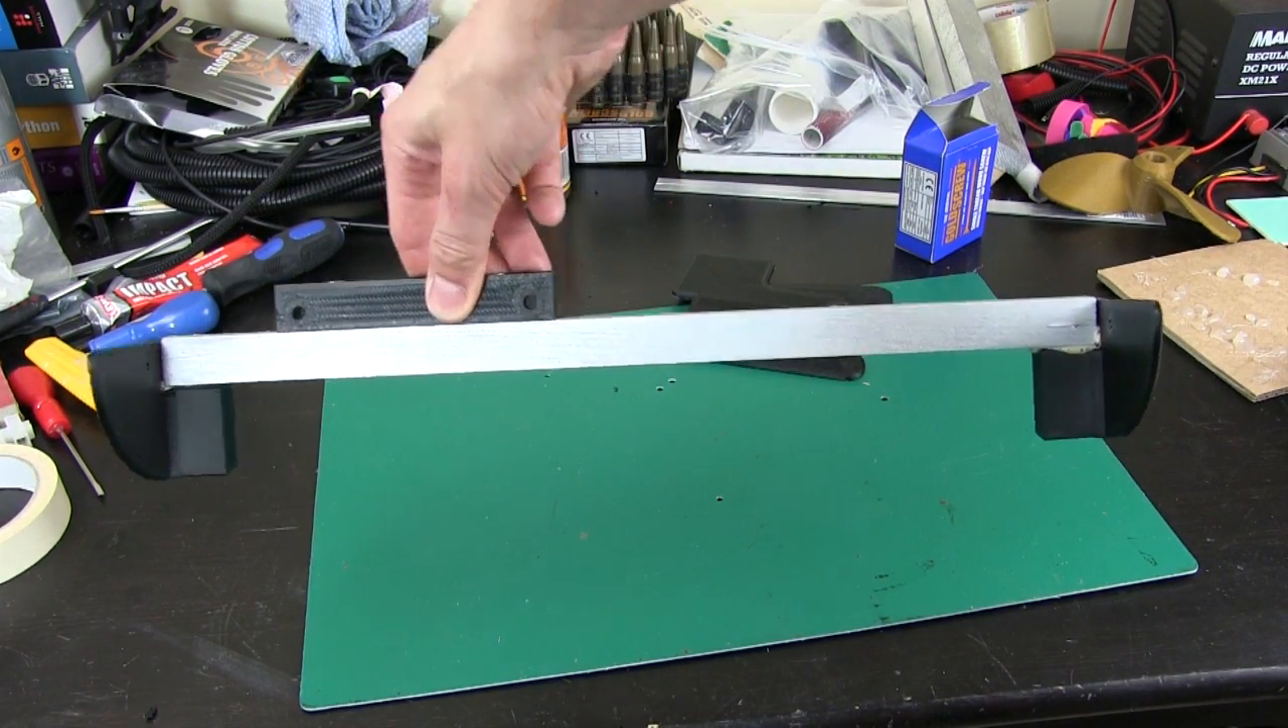And on each end I put these curved pieces on that have a hole in and I made this curve so I can set things at a different angle.